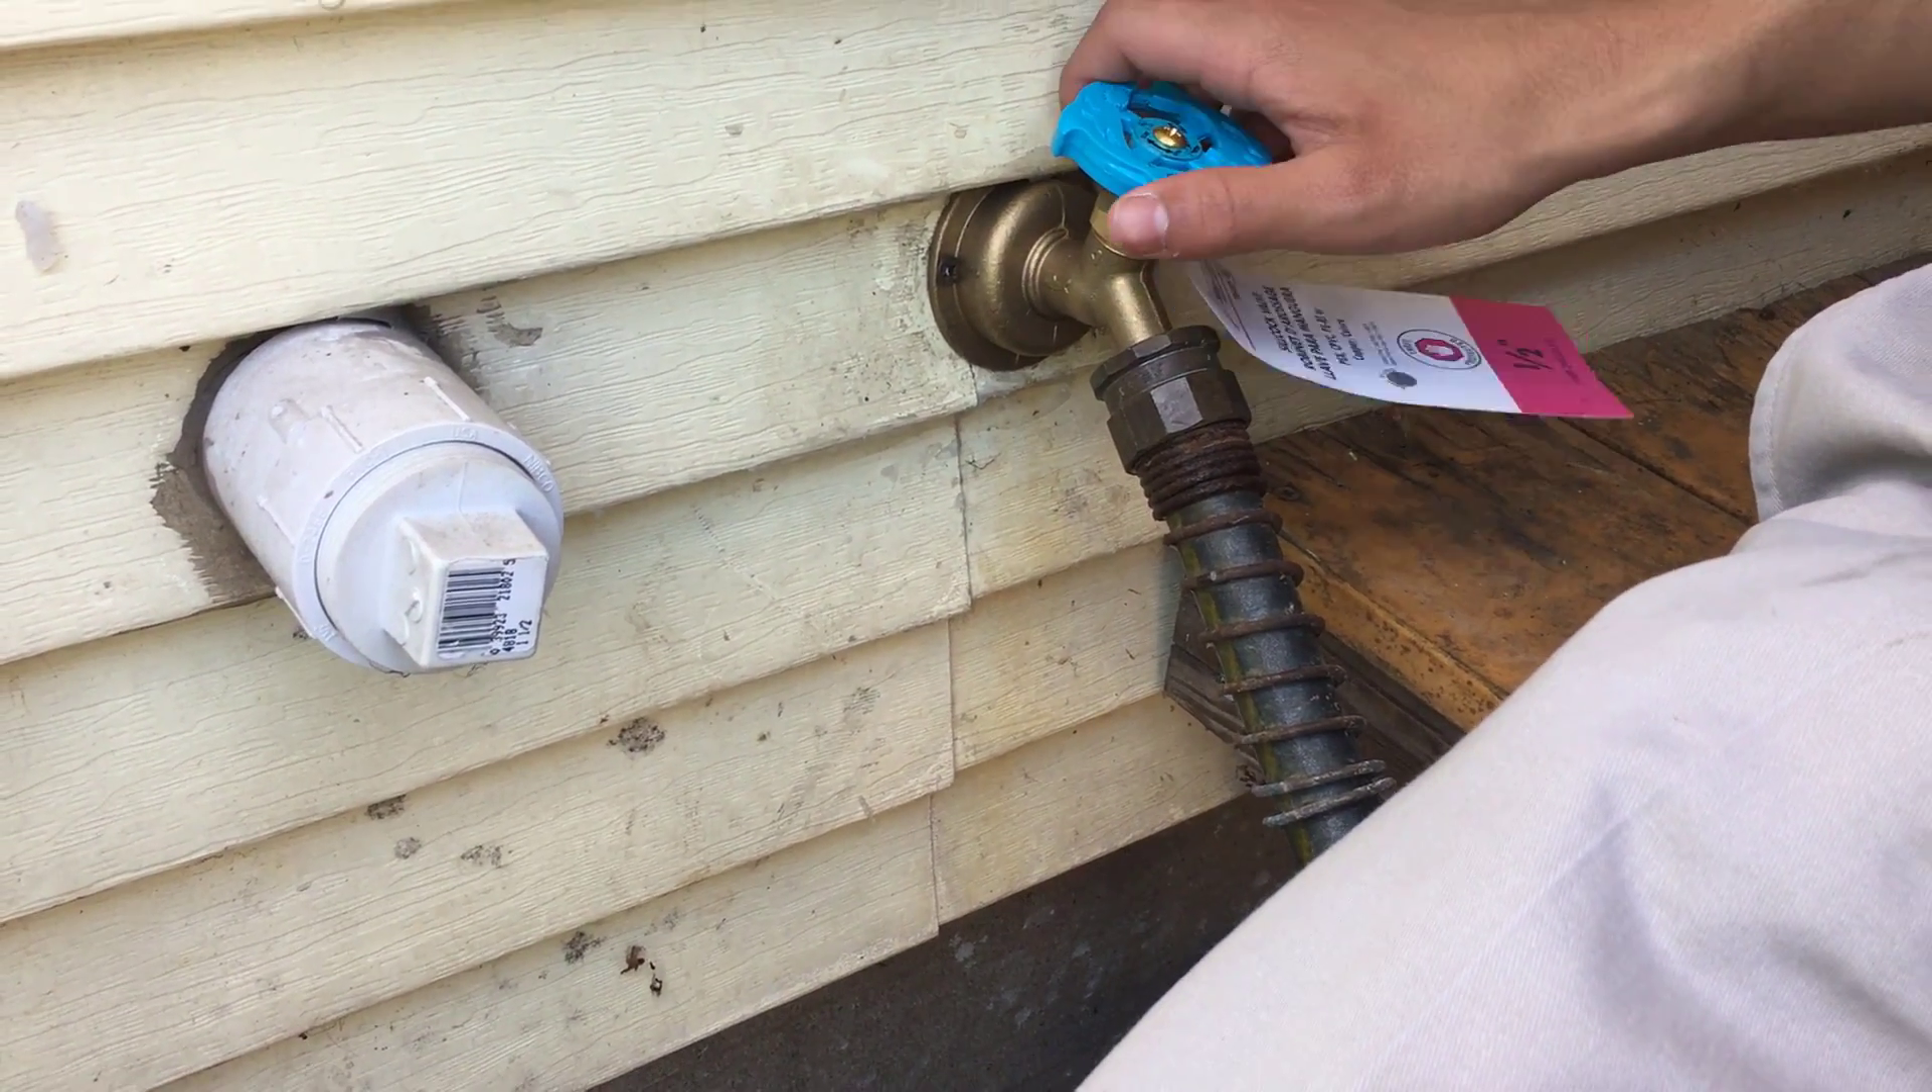Alright, so as you can see, we installed the faucet.